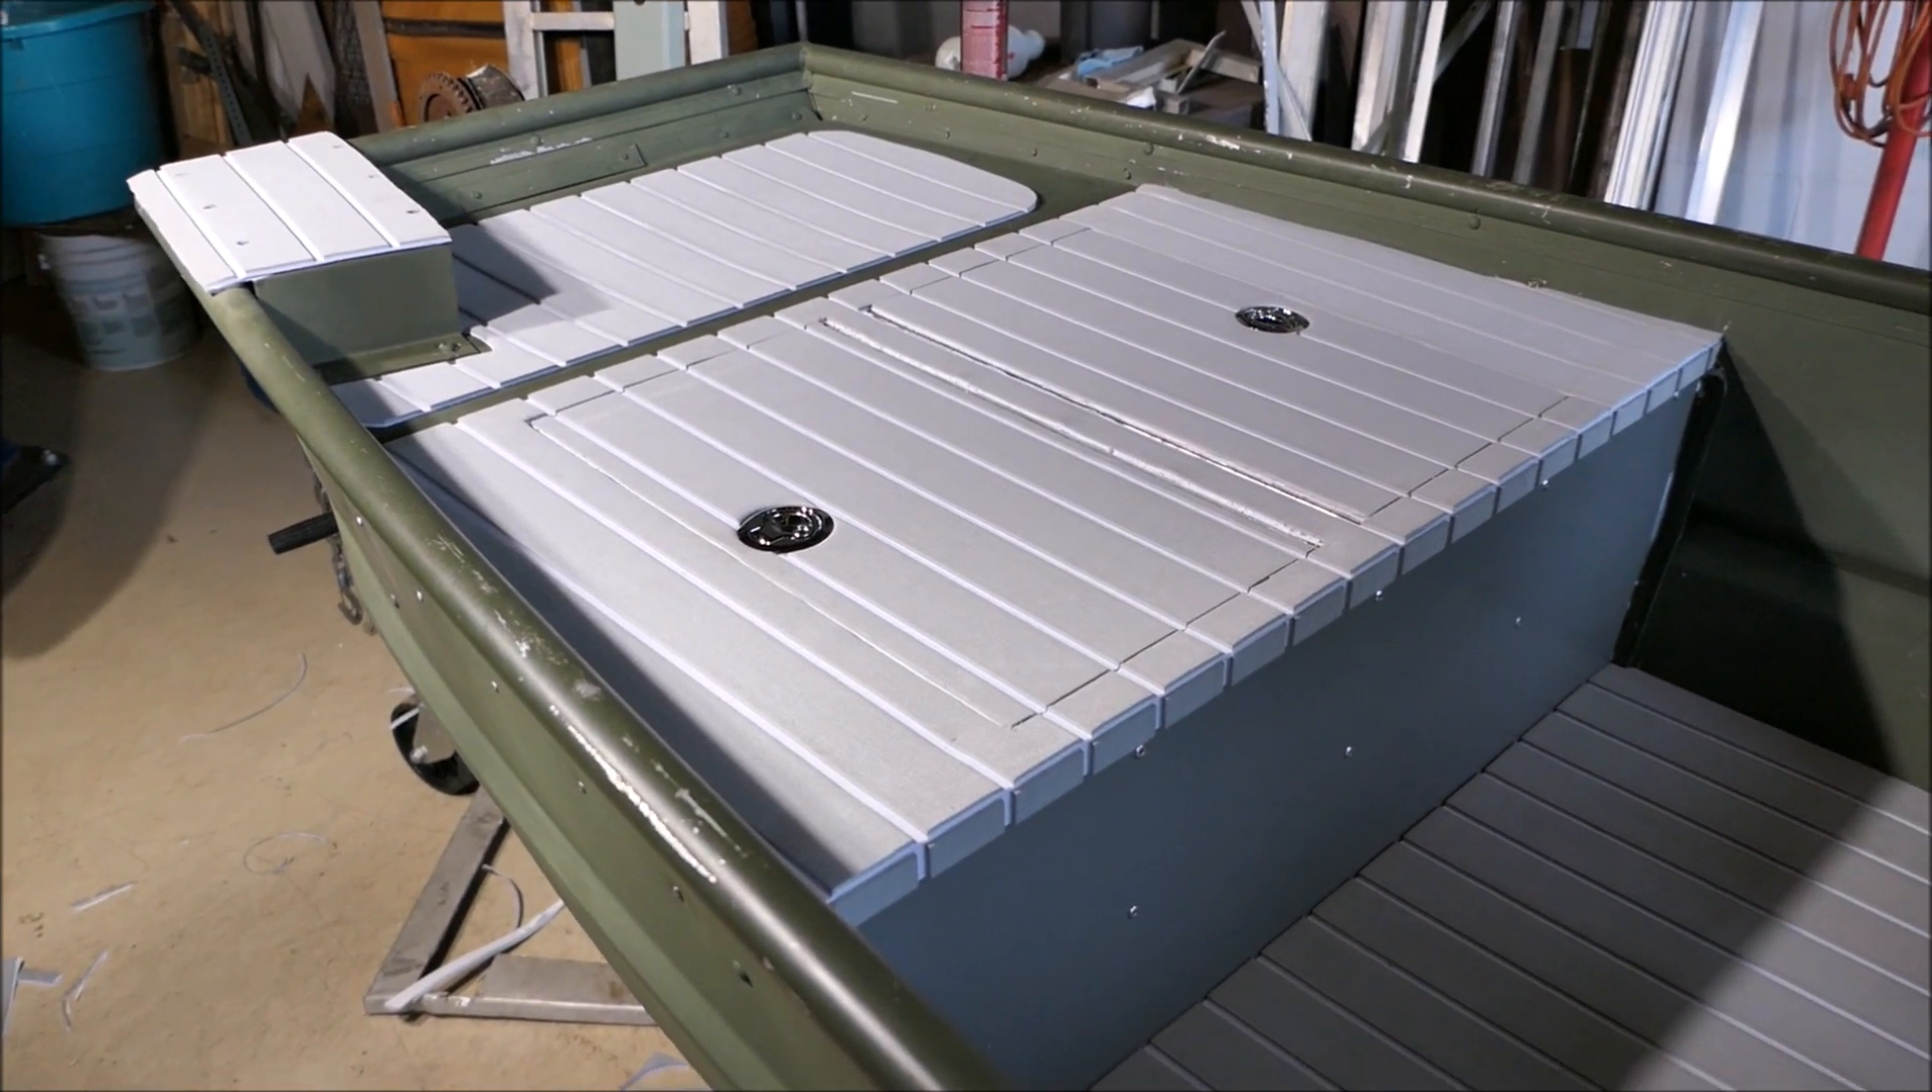Here's where we are with our deck now i put this foam on there.